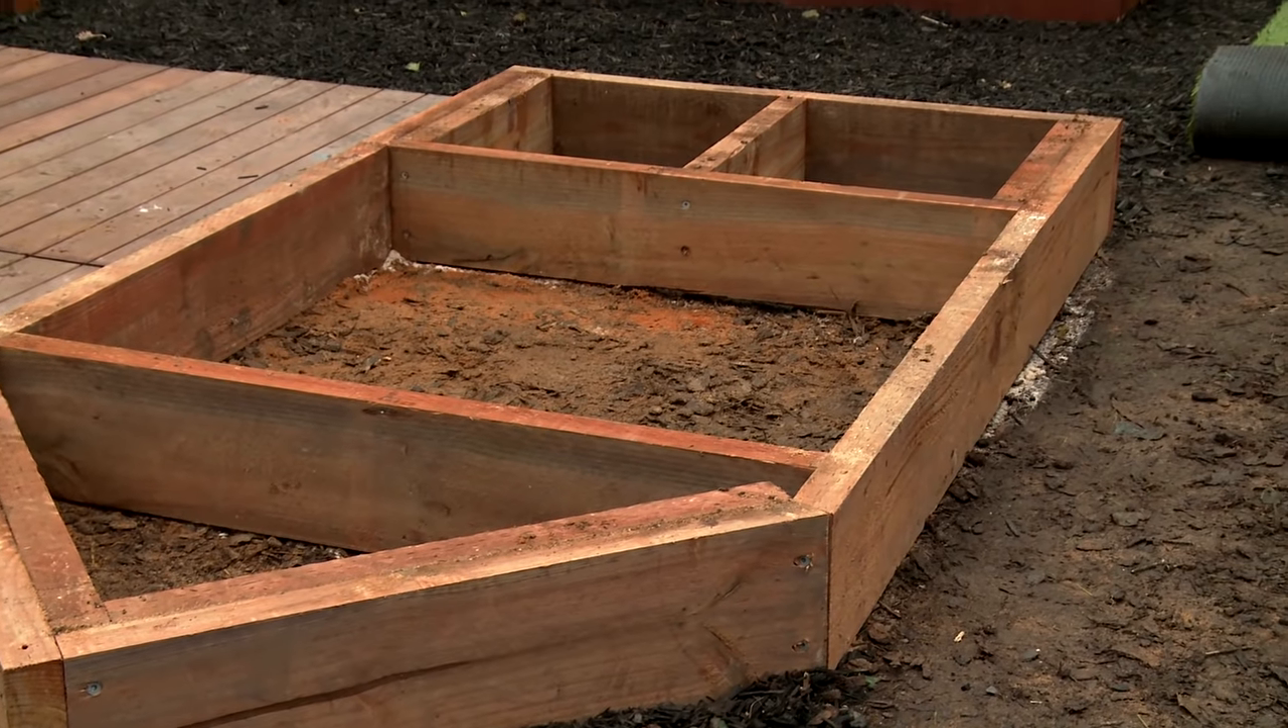The base level of our framework is now complete.